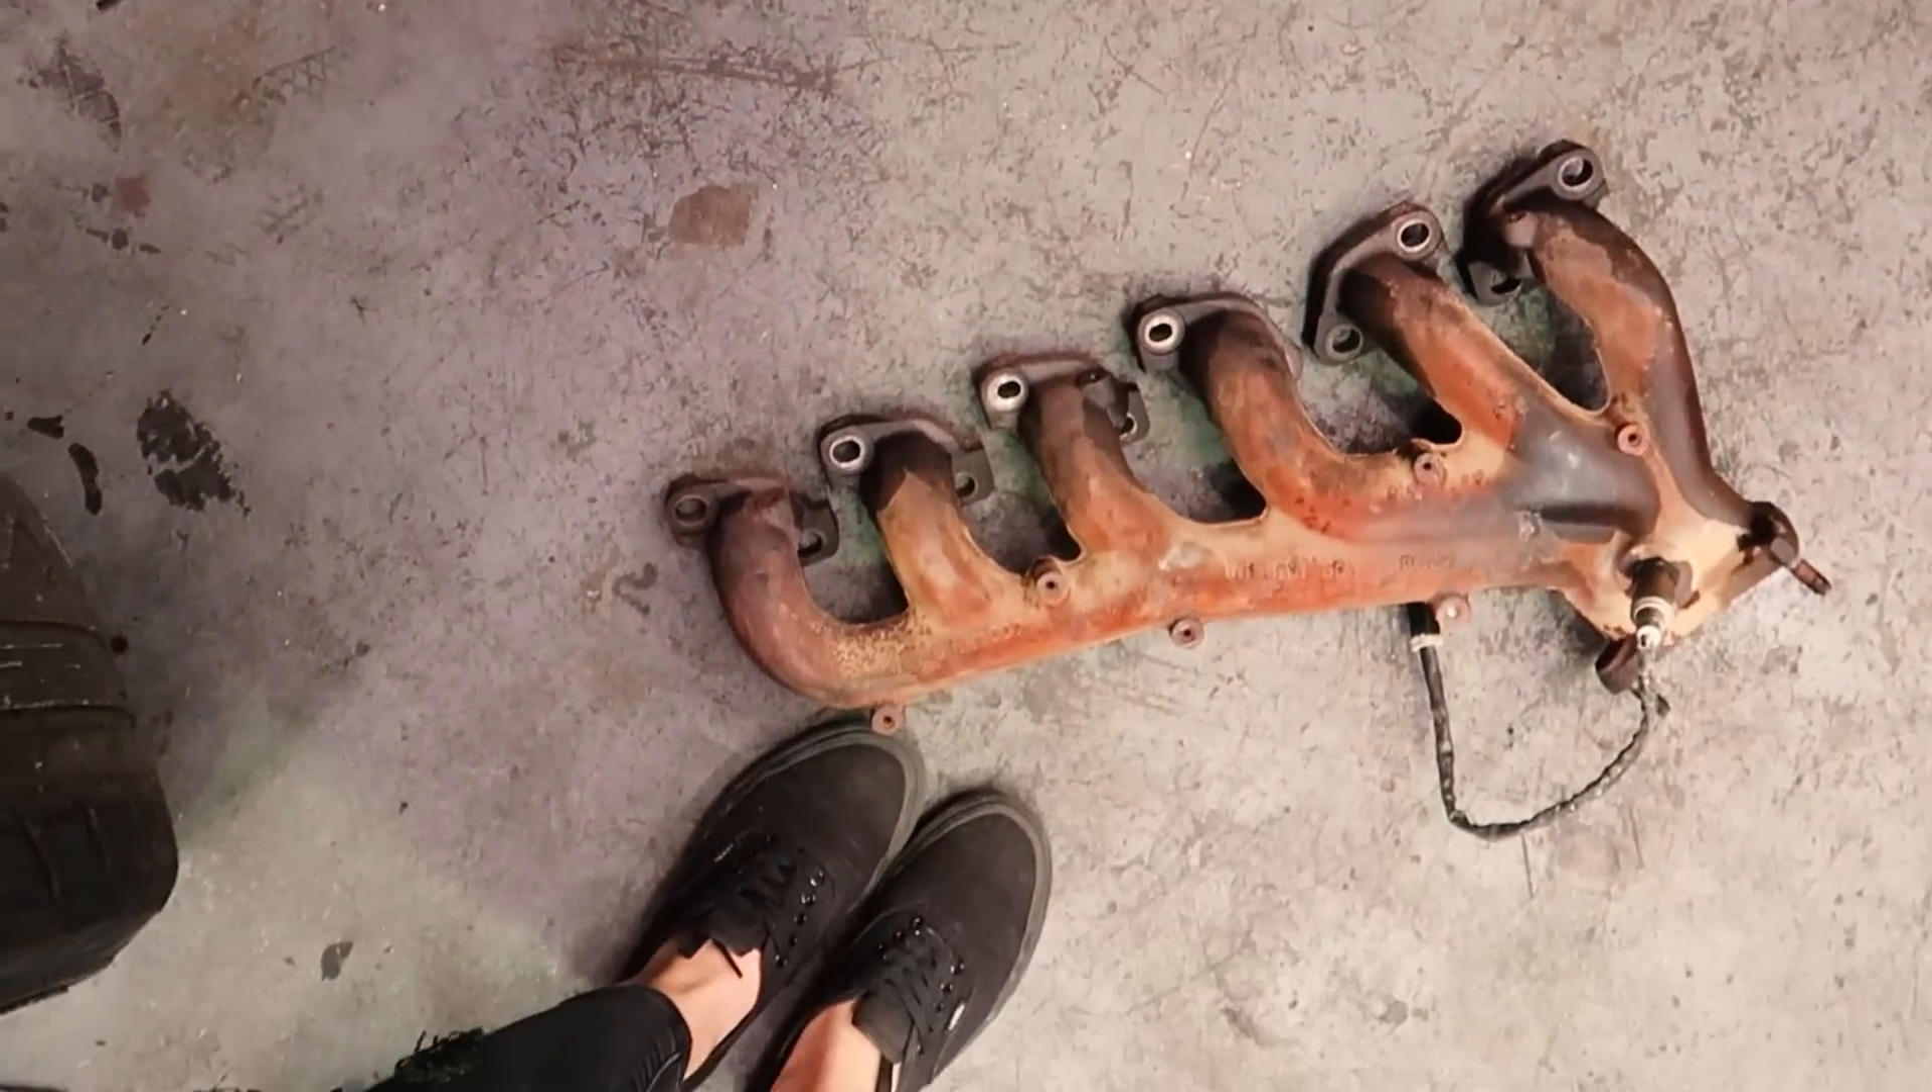All right so we got the stock manifold off which is amazing.